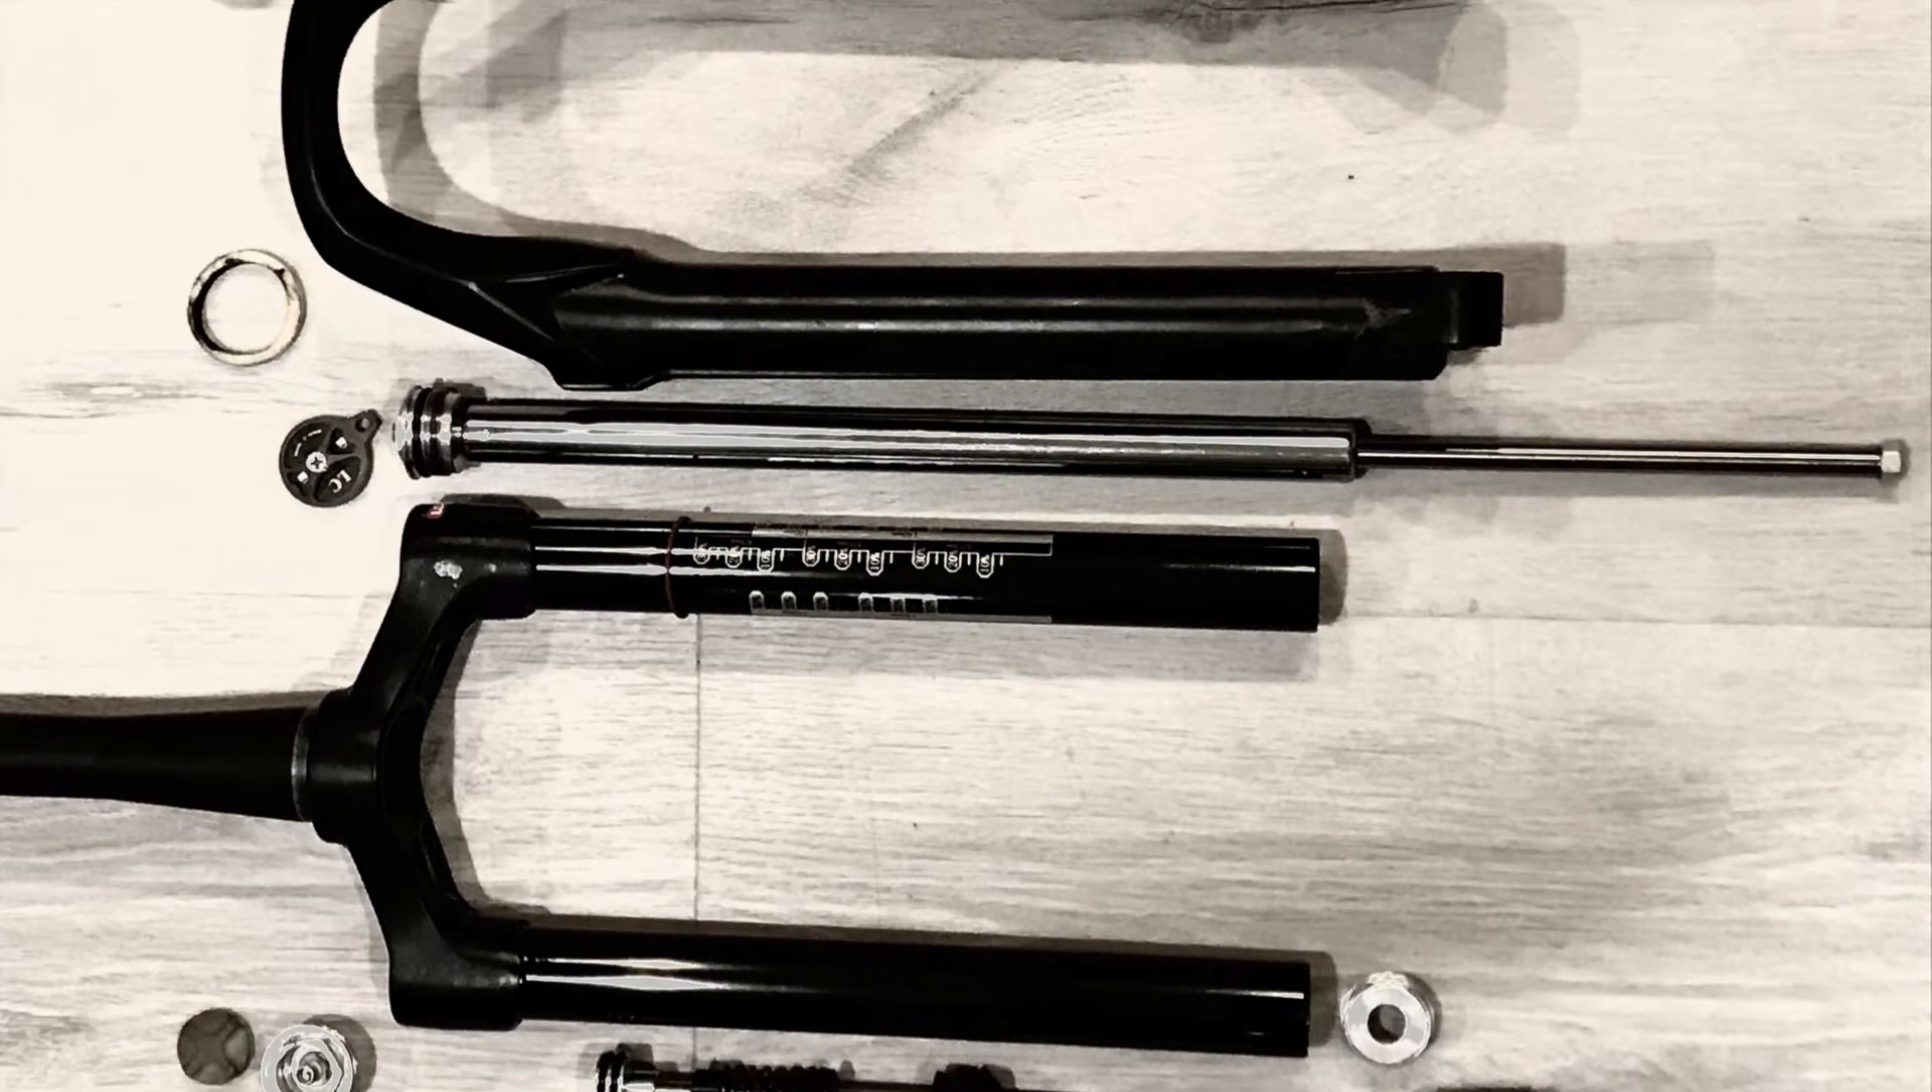So here it is this is the fork completely disassembled.